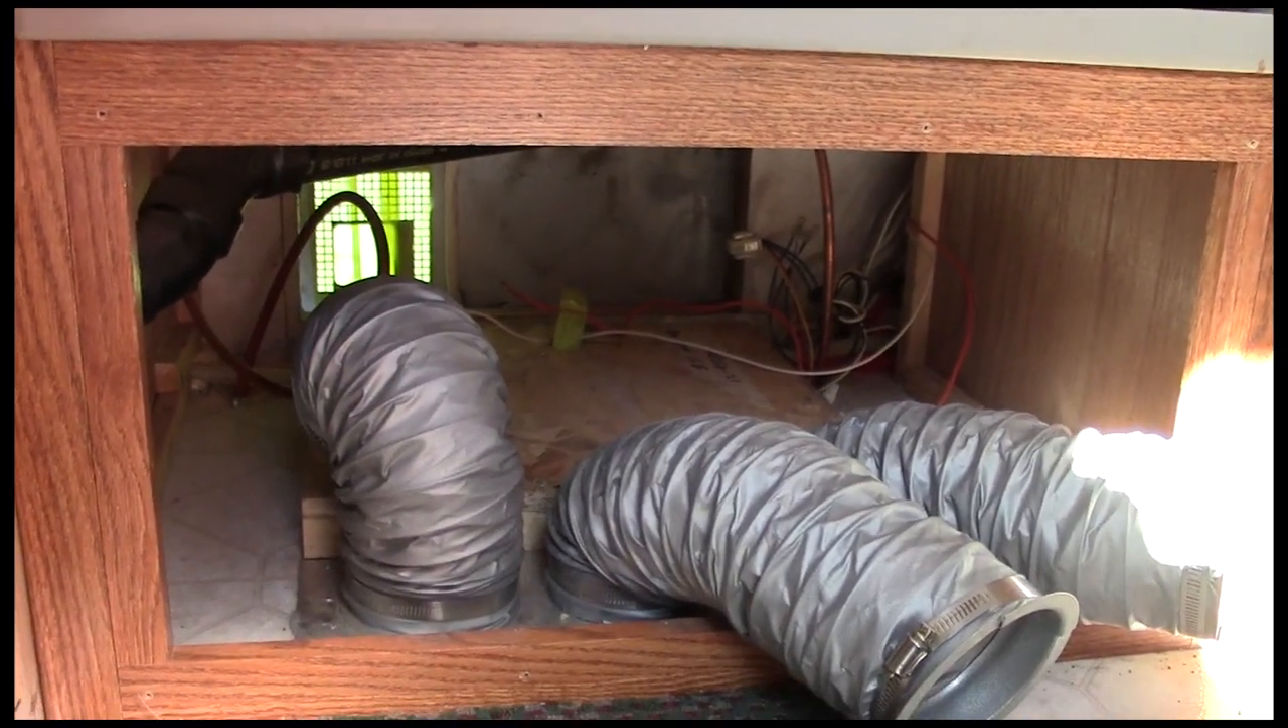I've gone and I've pulled the furnace out of the compartment and you can see I've laid the ductwork aside here out of the way.